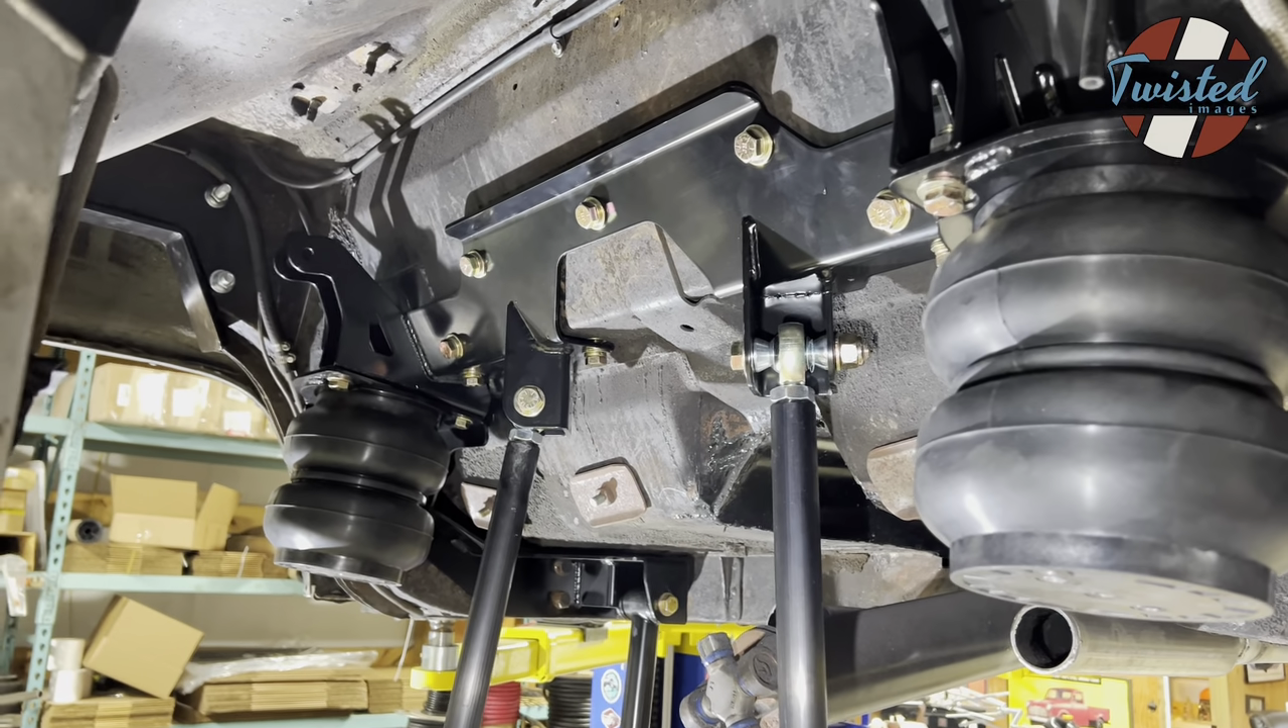We've got everything cinched down, got the bags mounted, got the upper and lower bars in position.